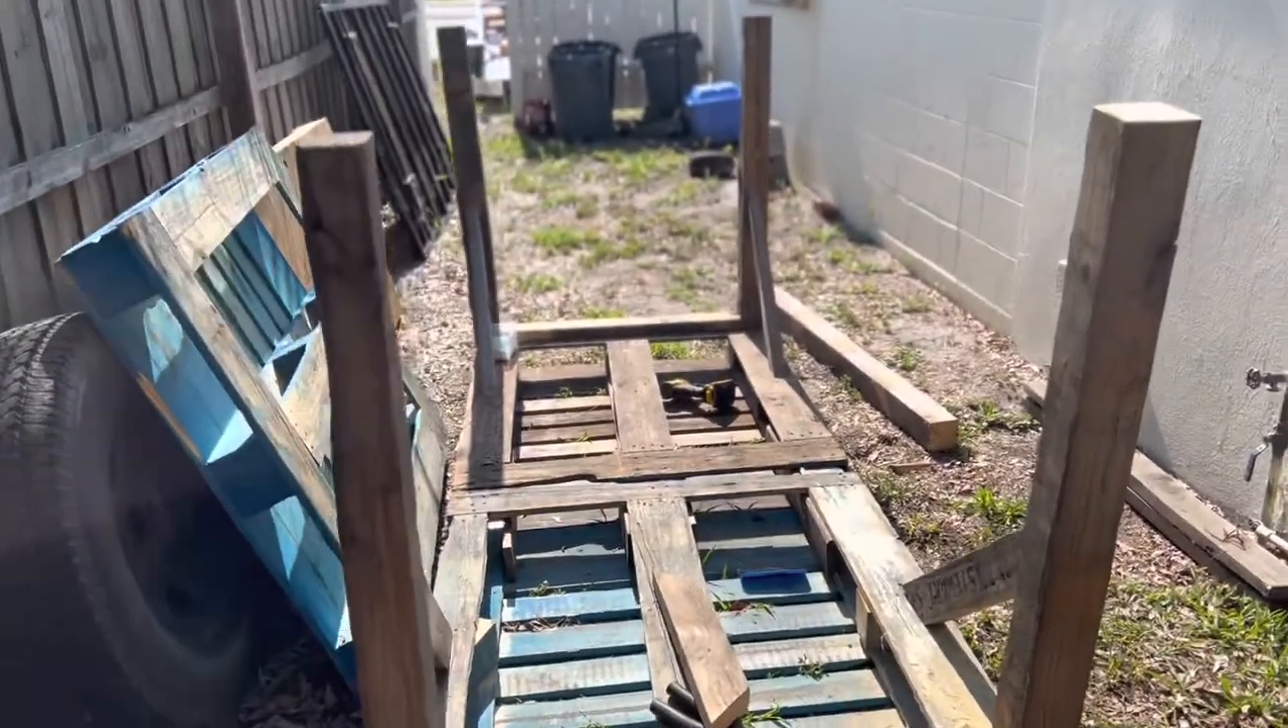We've got our four corners in place now.